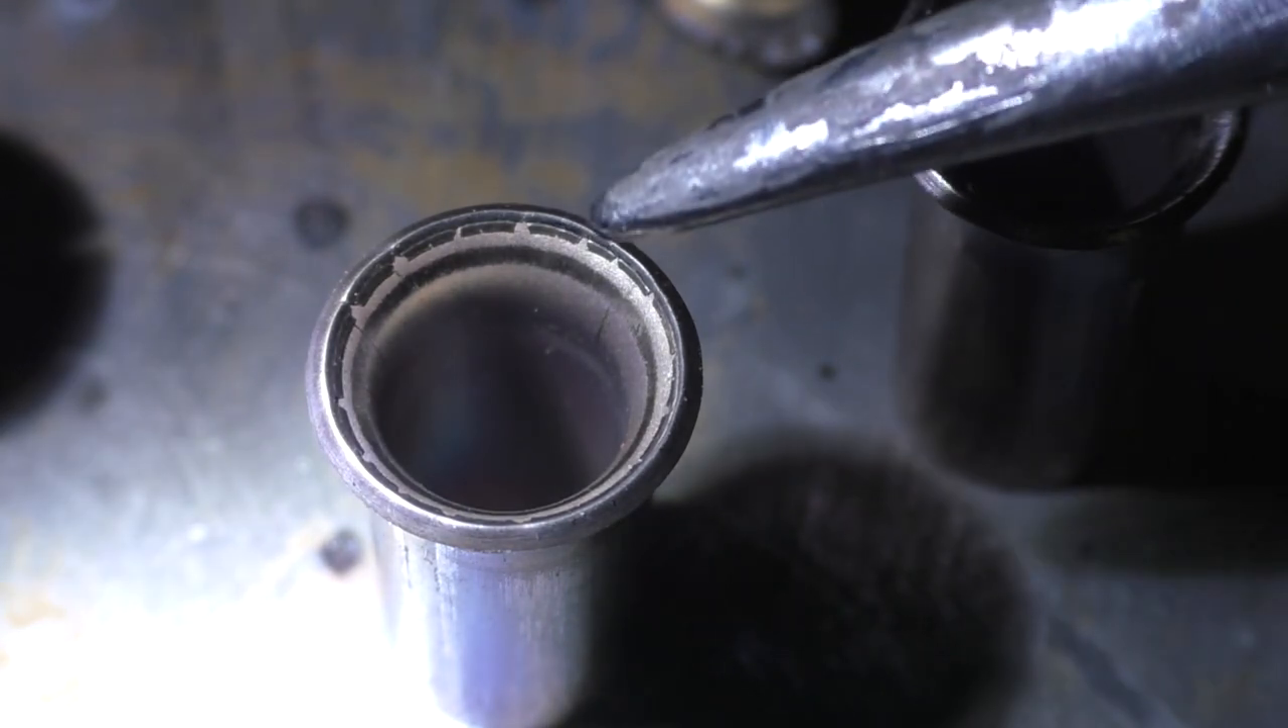That is the burr that's just been folded back and pressed into the flare and that's not going to be a good seat right there.